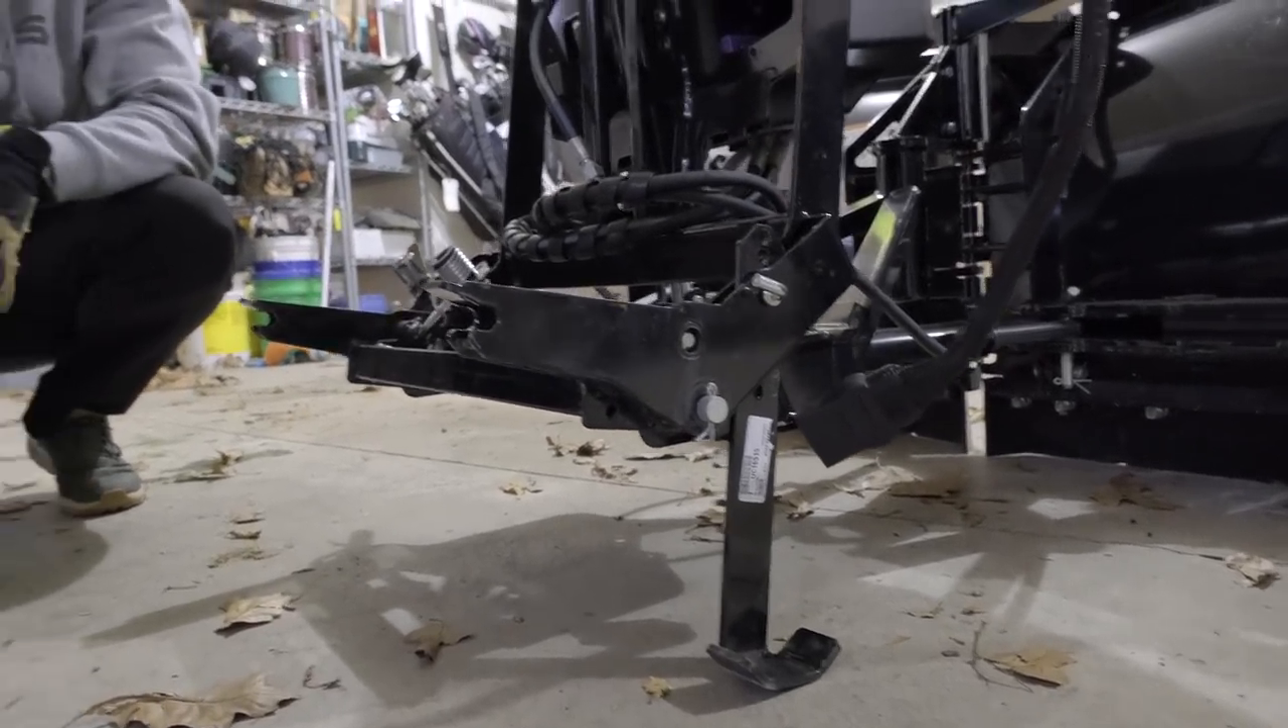This is the first time actually taking the plow off with the stand on it instead of having to block it up. You know, the stand was missing, so I got that in the mail and put that on there now.